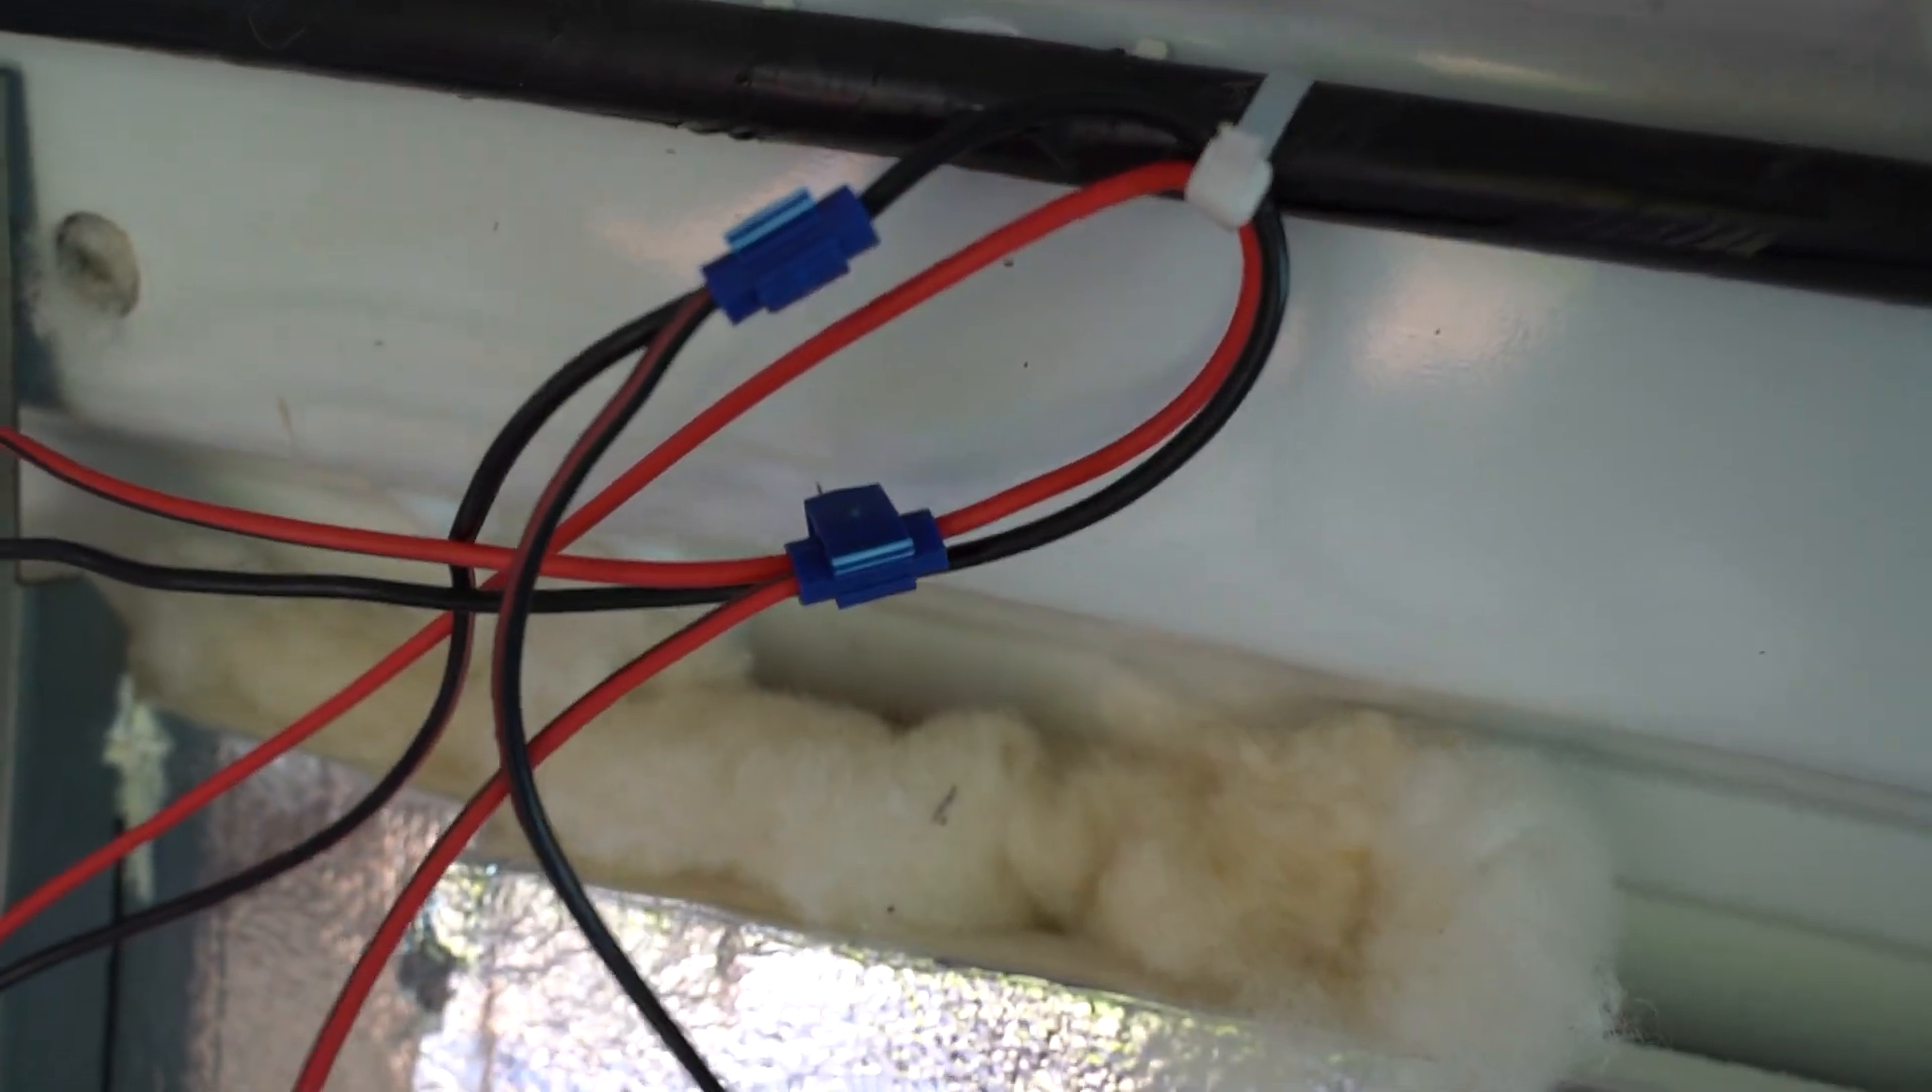I've added the connector to the puck light with a tap splice. That's what this blue thing is.